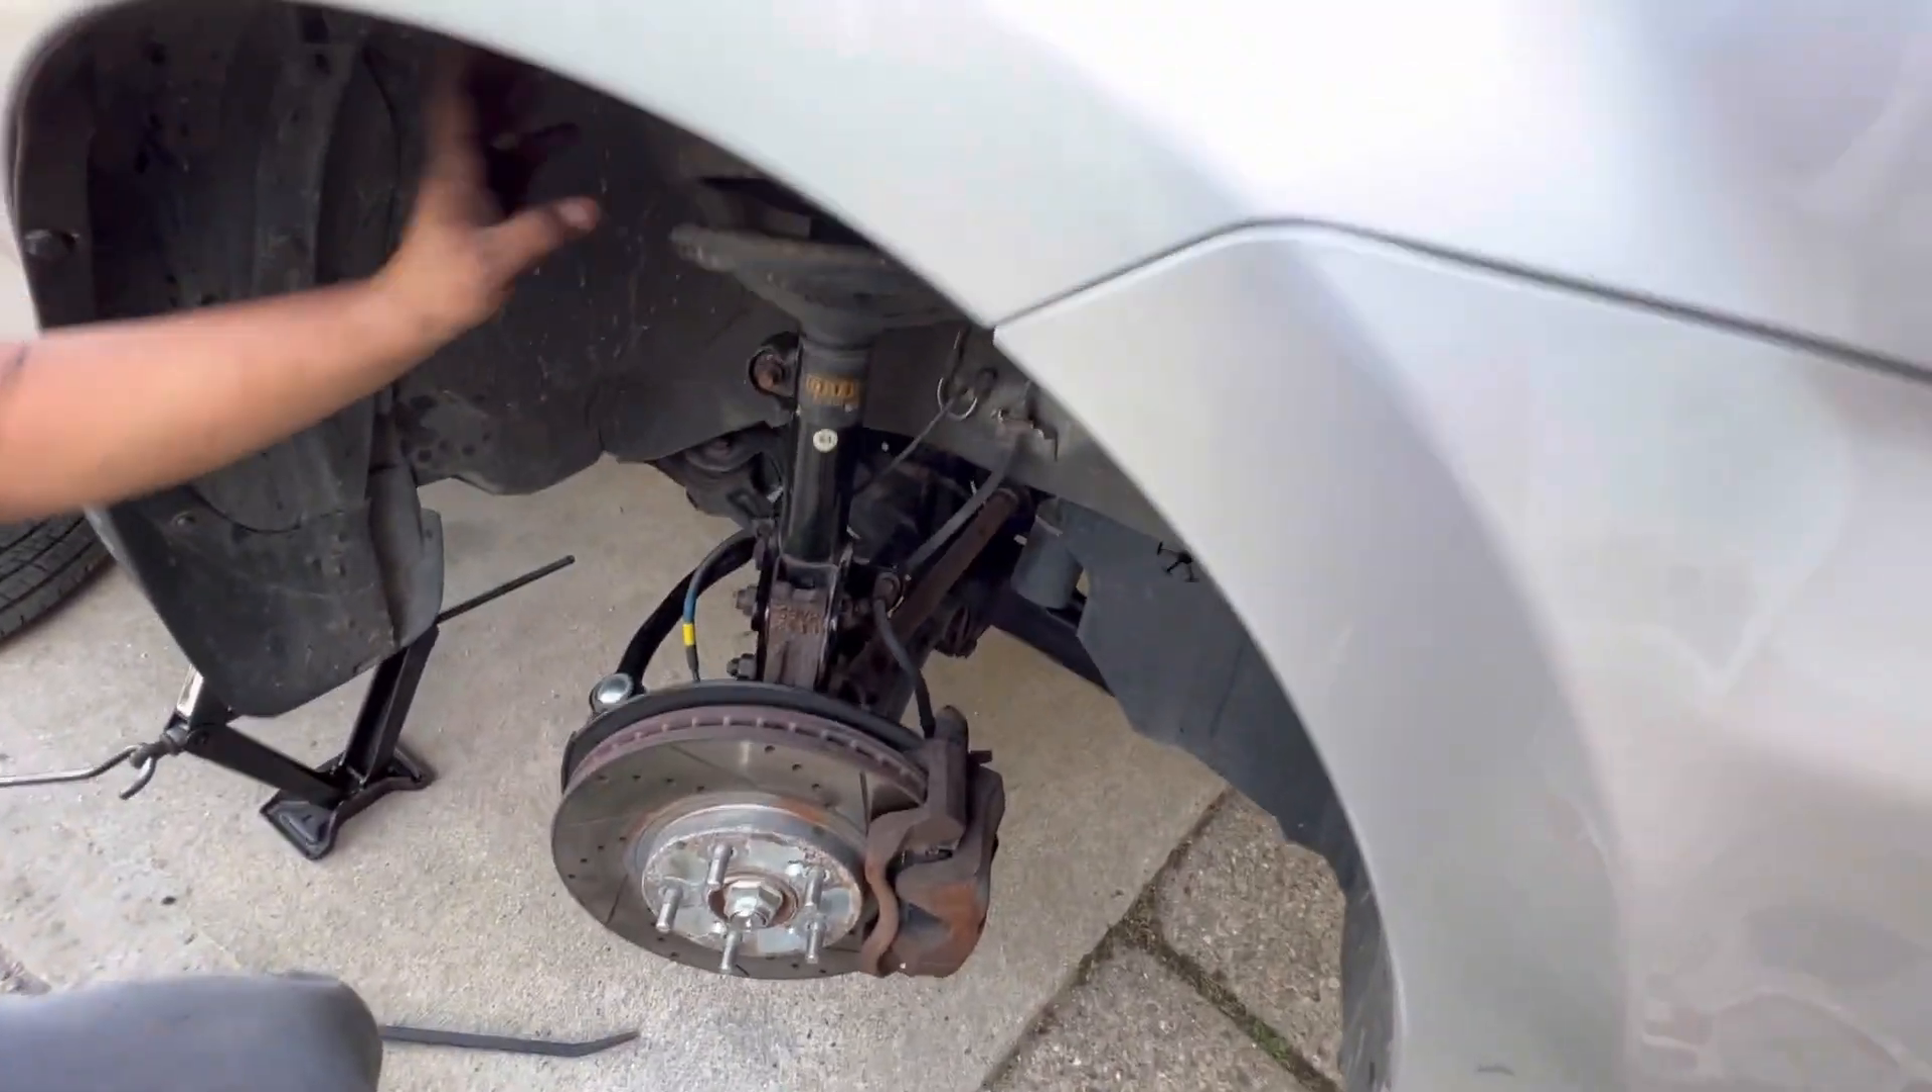Como pueden ver, ya quedó instalado el amortiguador nuevamente.